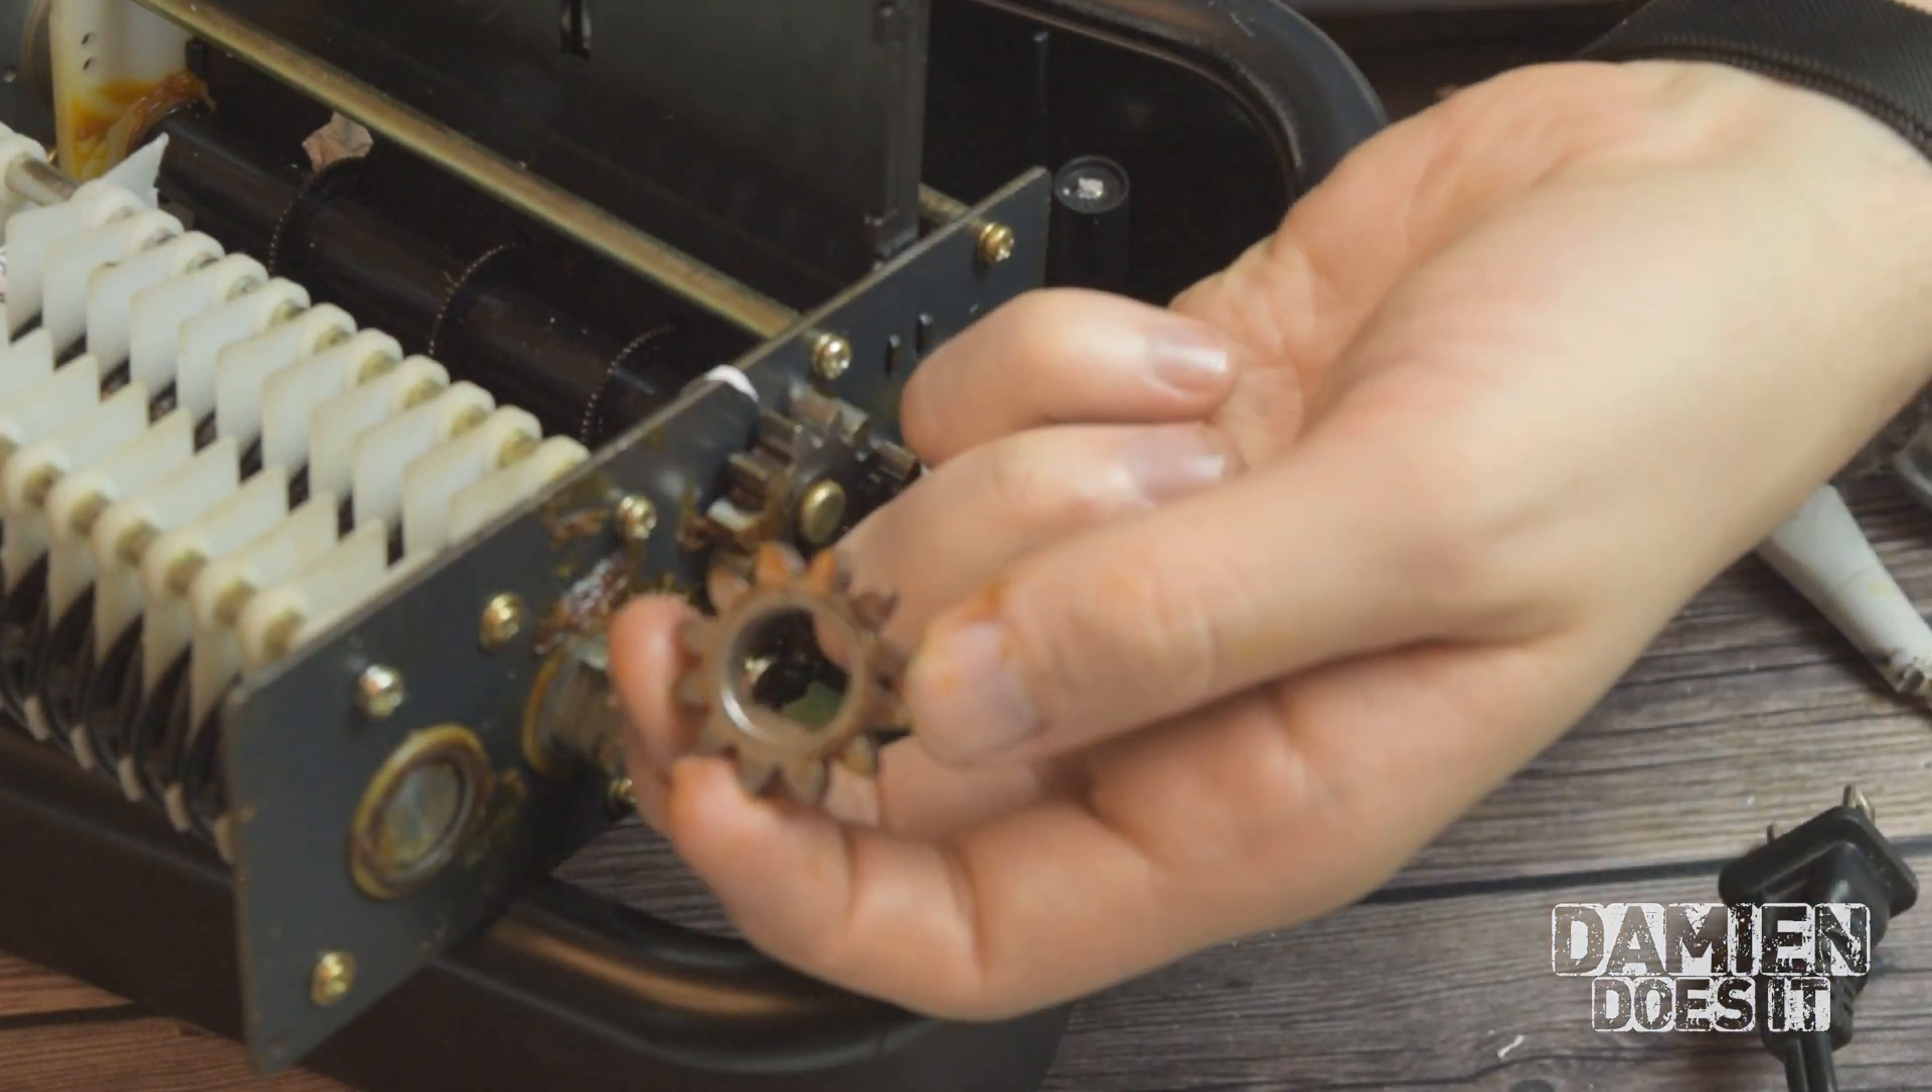So we've got the gear off.